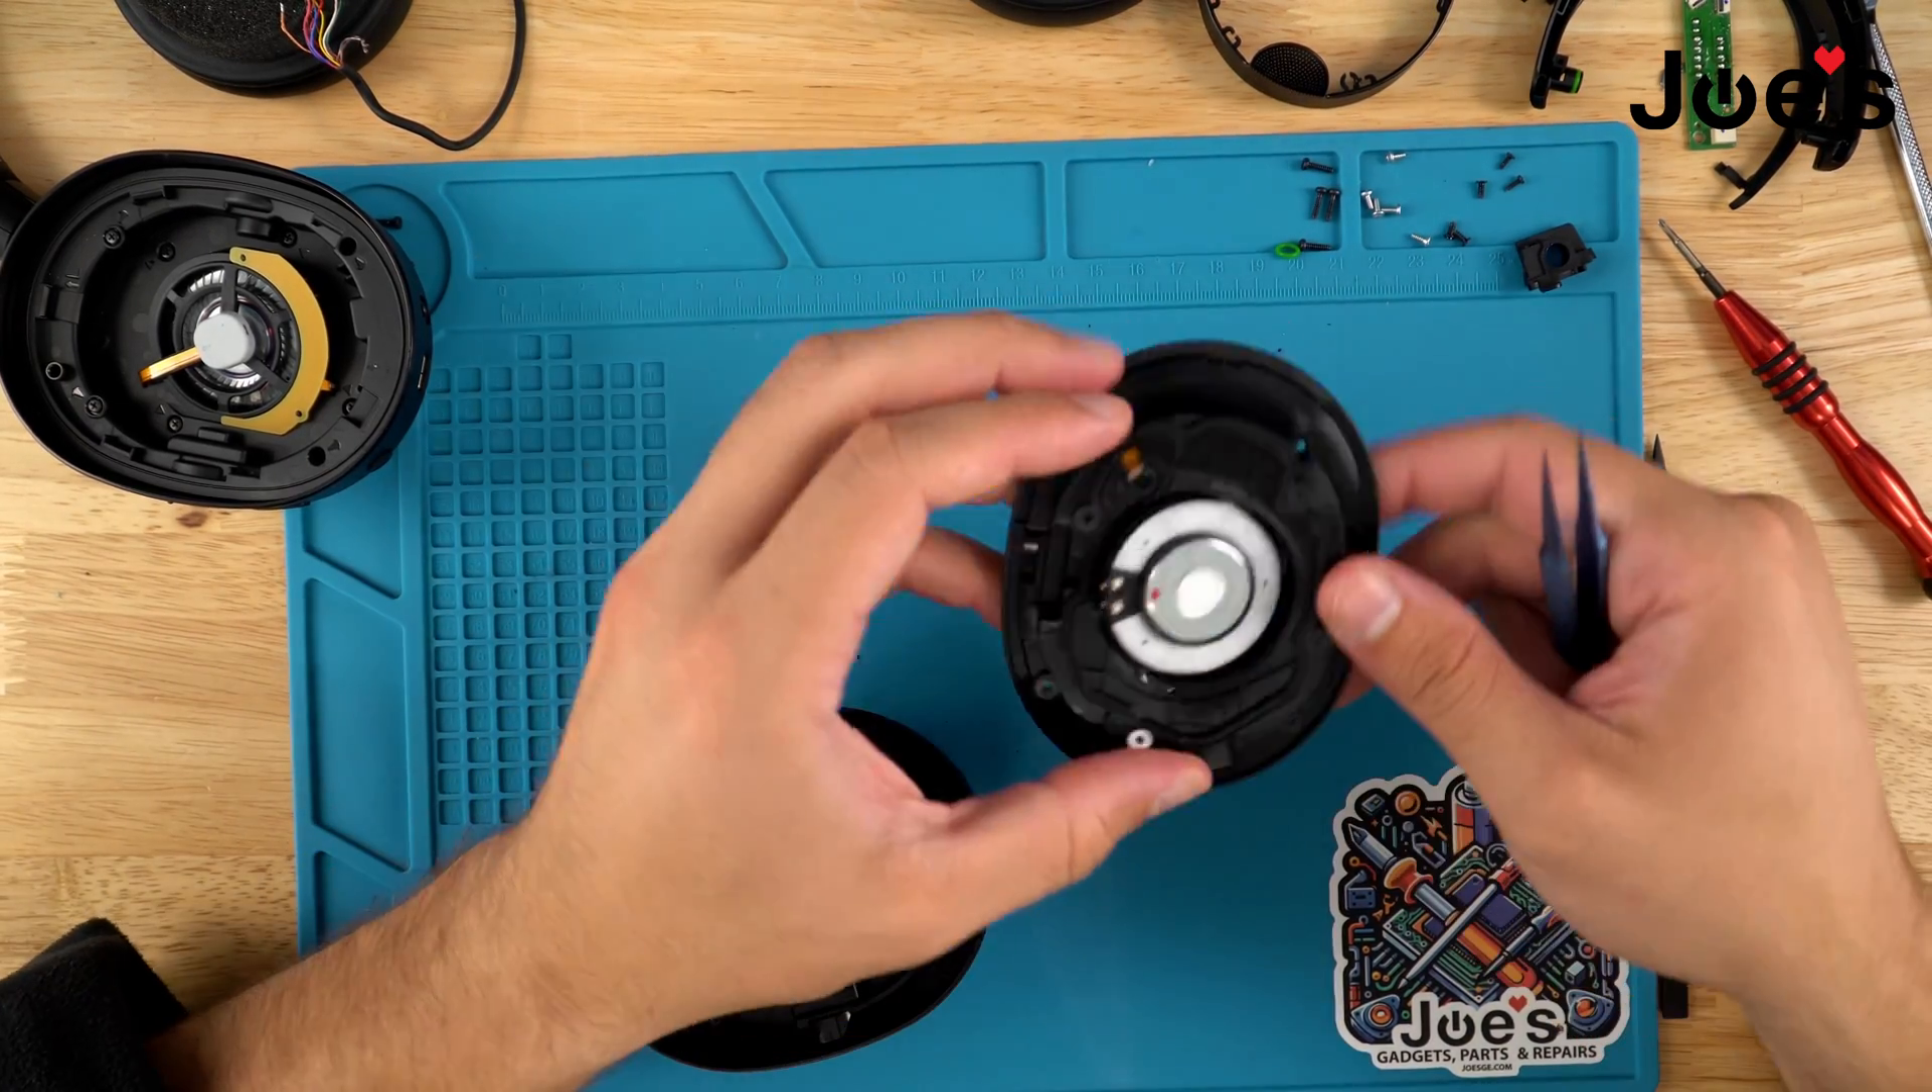Right here we got the speaker driver. That side is pretty much disassembled.